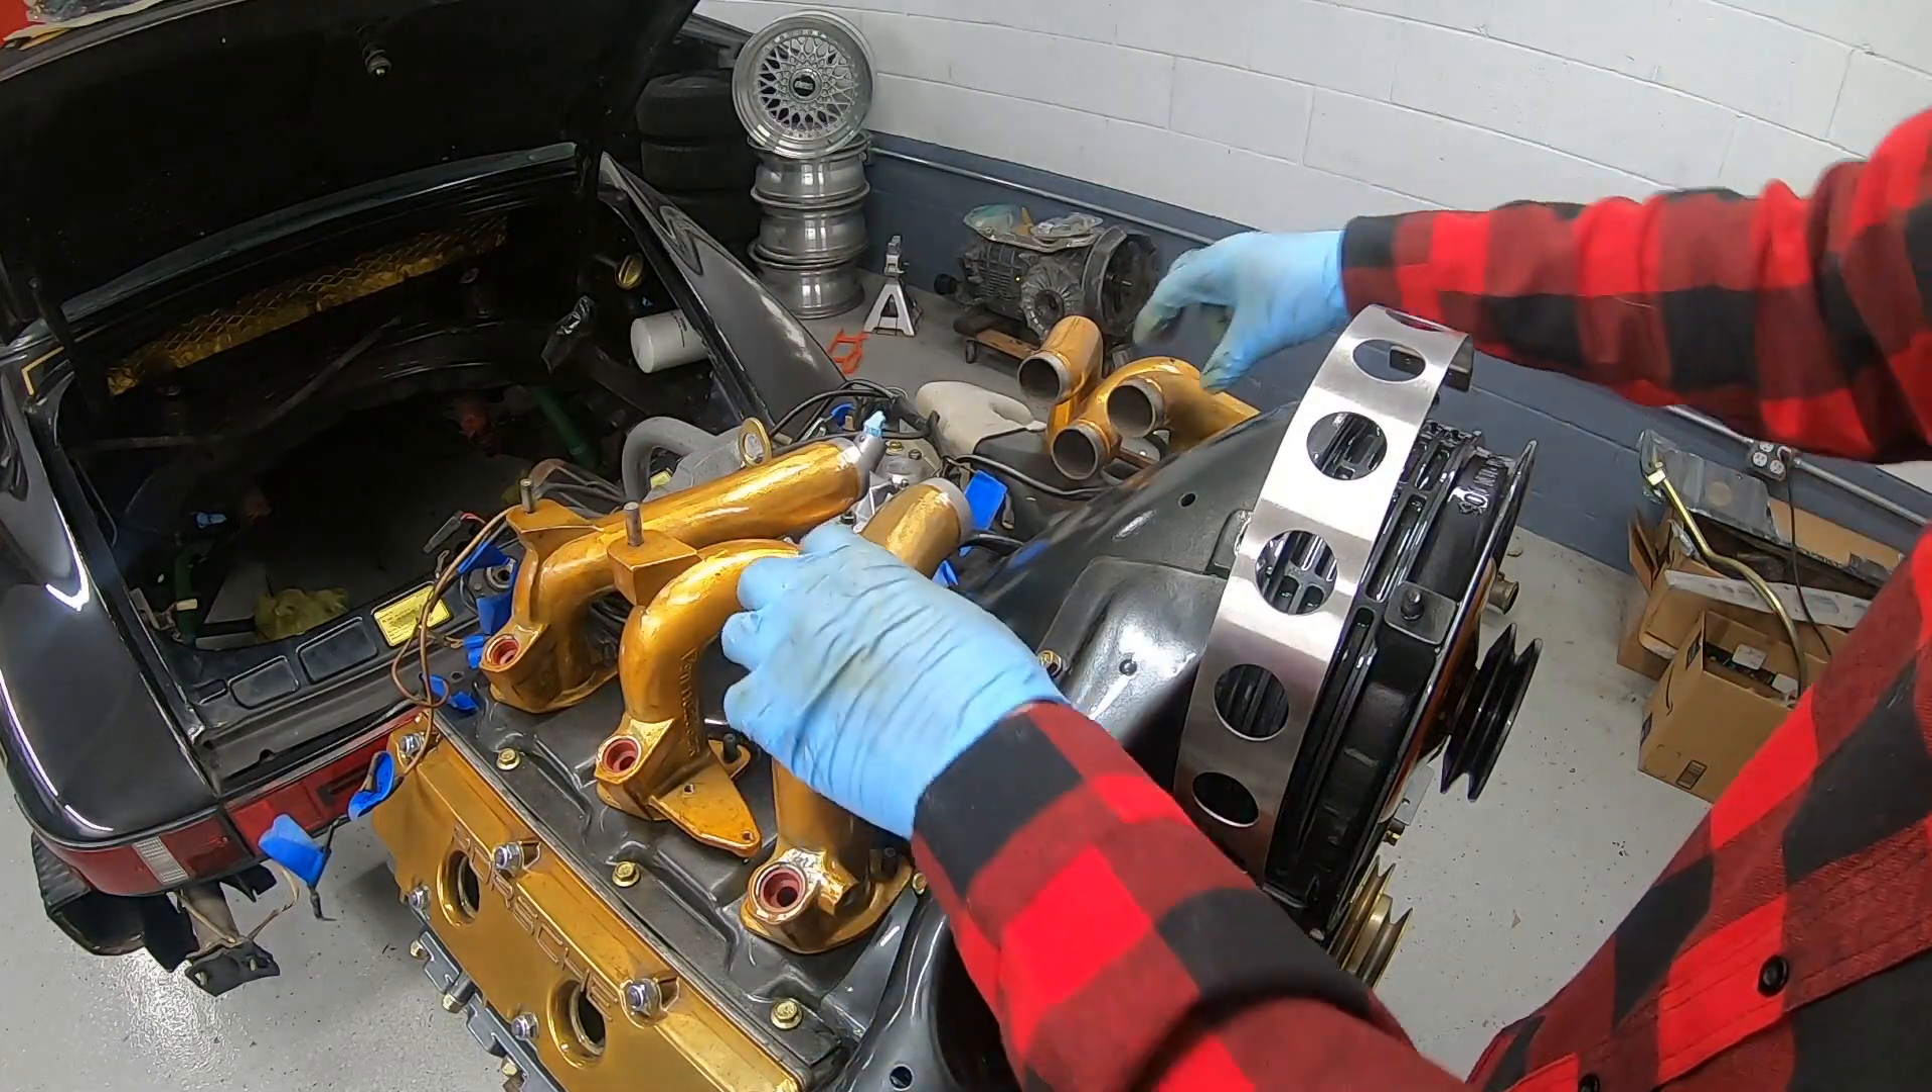All right, so what I've done now is I've taken all six runners, thrown them on here, I think they're in the correct order, and then I've put one nut on each runner just to hold them there temporarily.